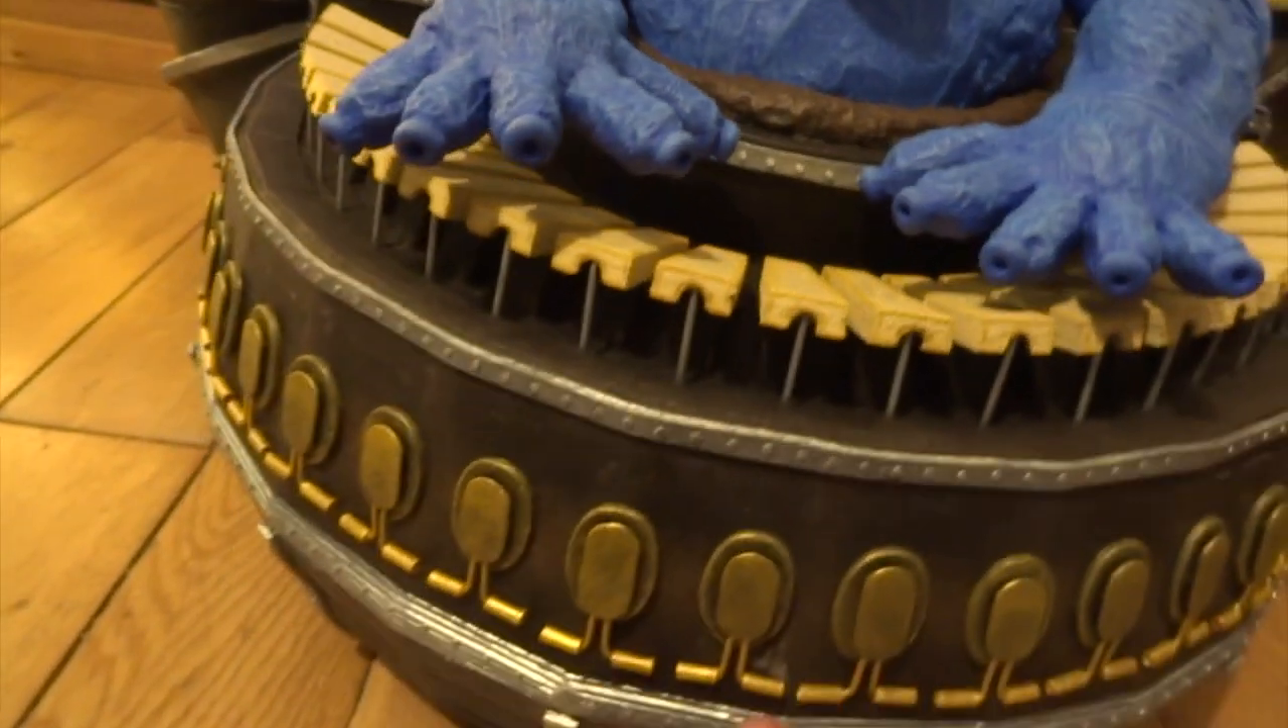Underneath each piano key you can see I've added a wire and I've painted those silver as well.